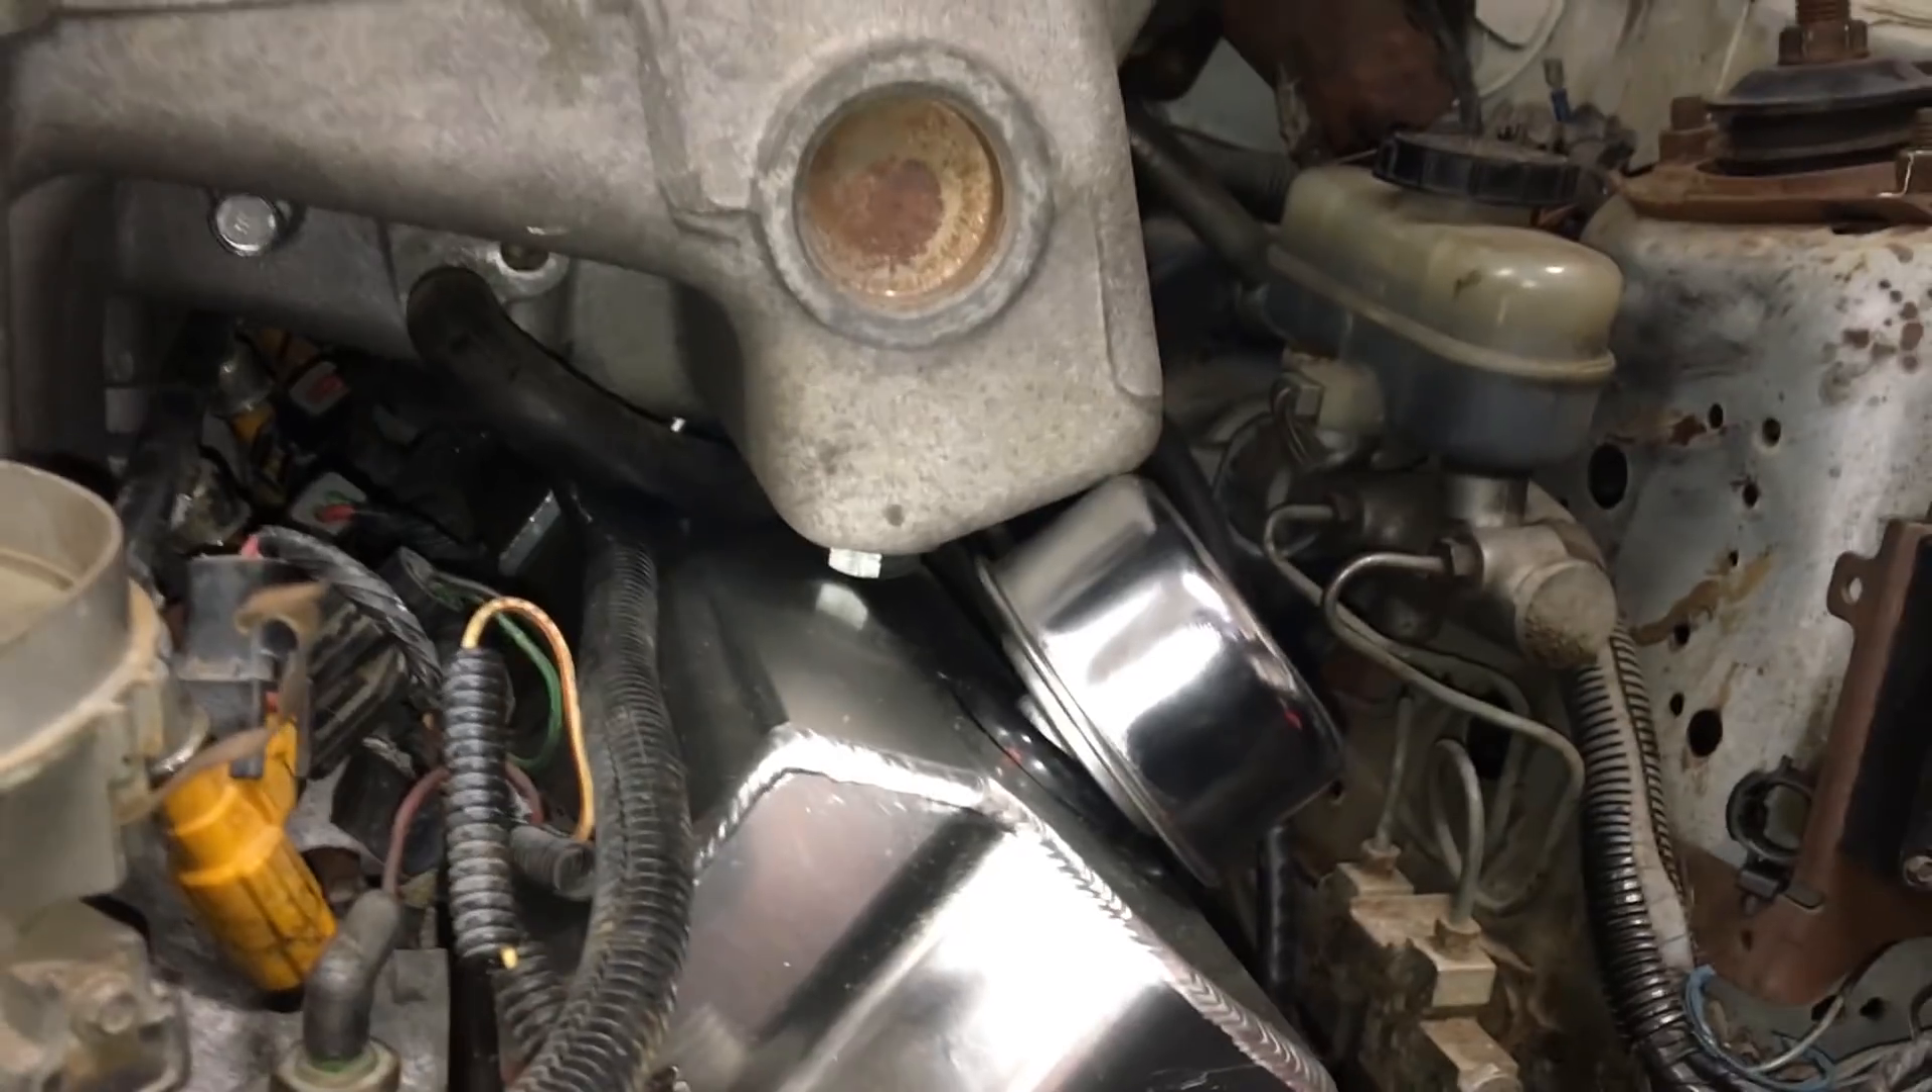The only problem is that they're really tall and you can see the breather hits my intake.